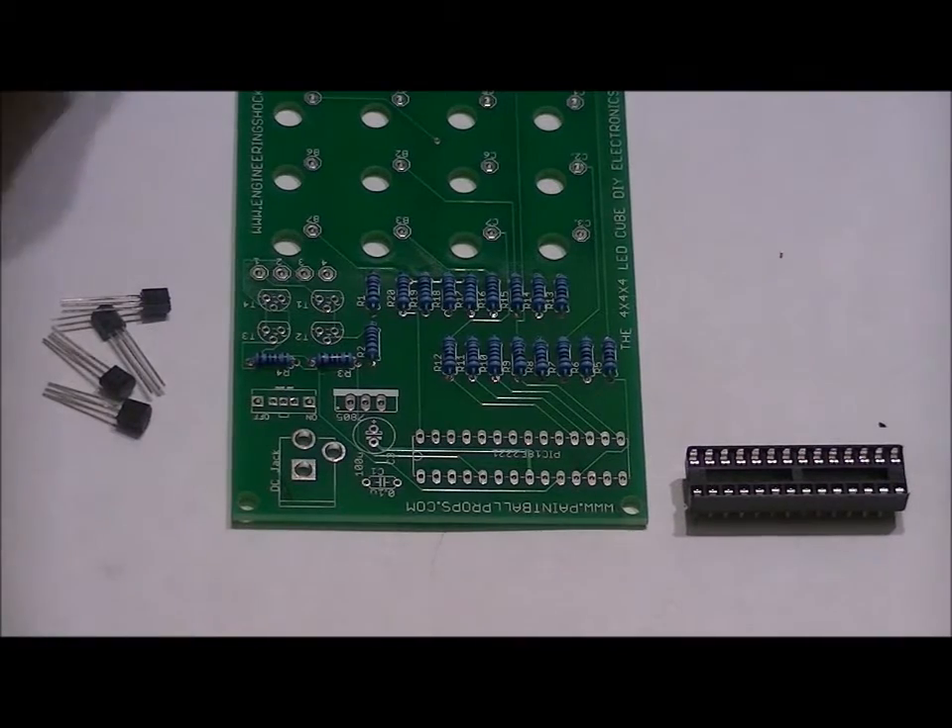As you can see, all the resistors are populated.